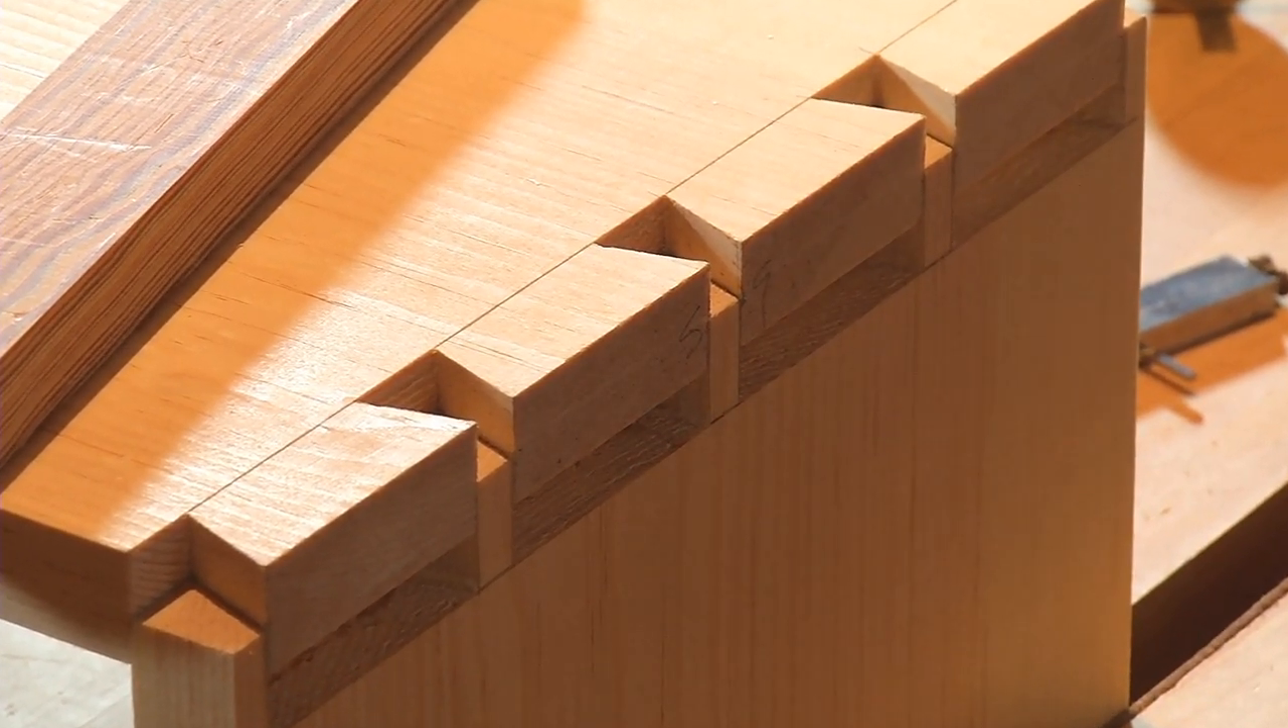I looked down there and it didn't crumble anymore and we're about halfway in now.